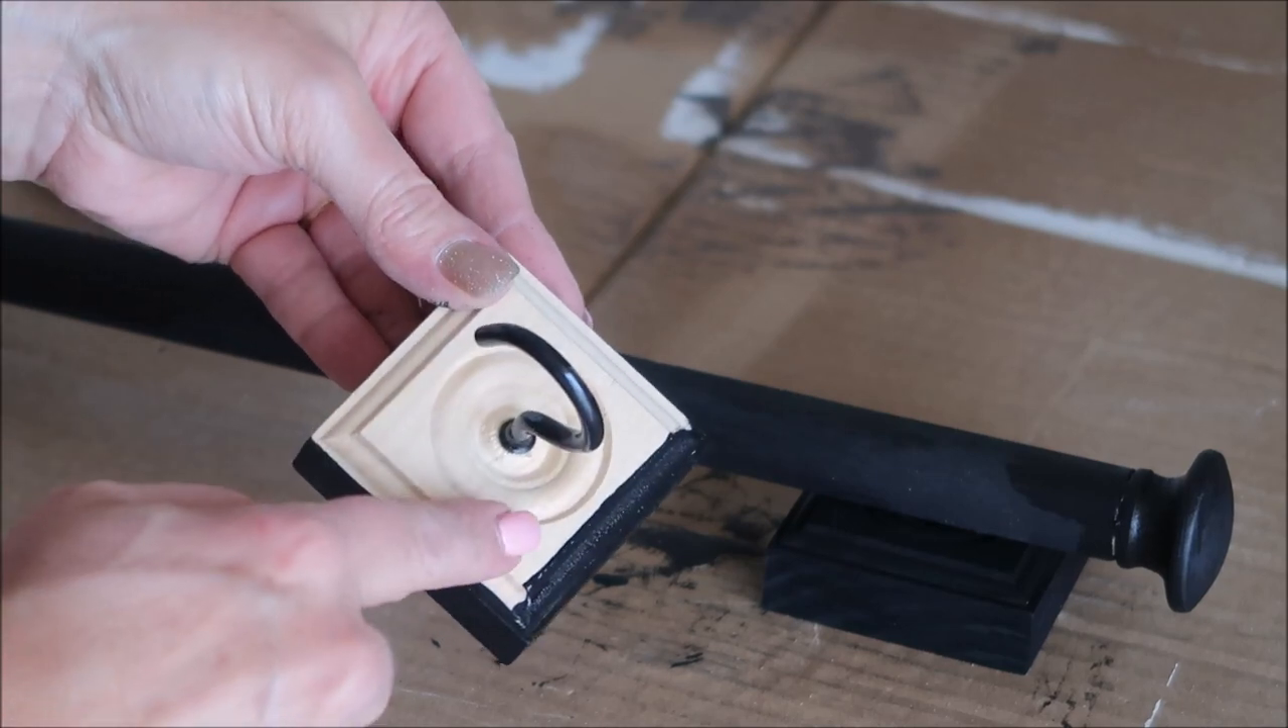So here I've already put one of the hooks into the block and it just screws in really easily.